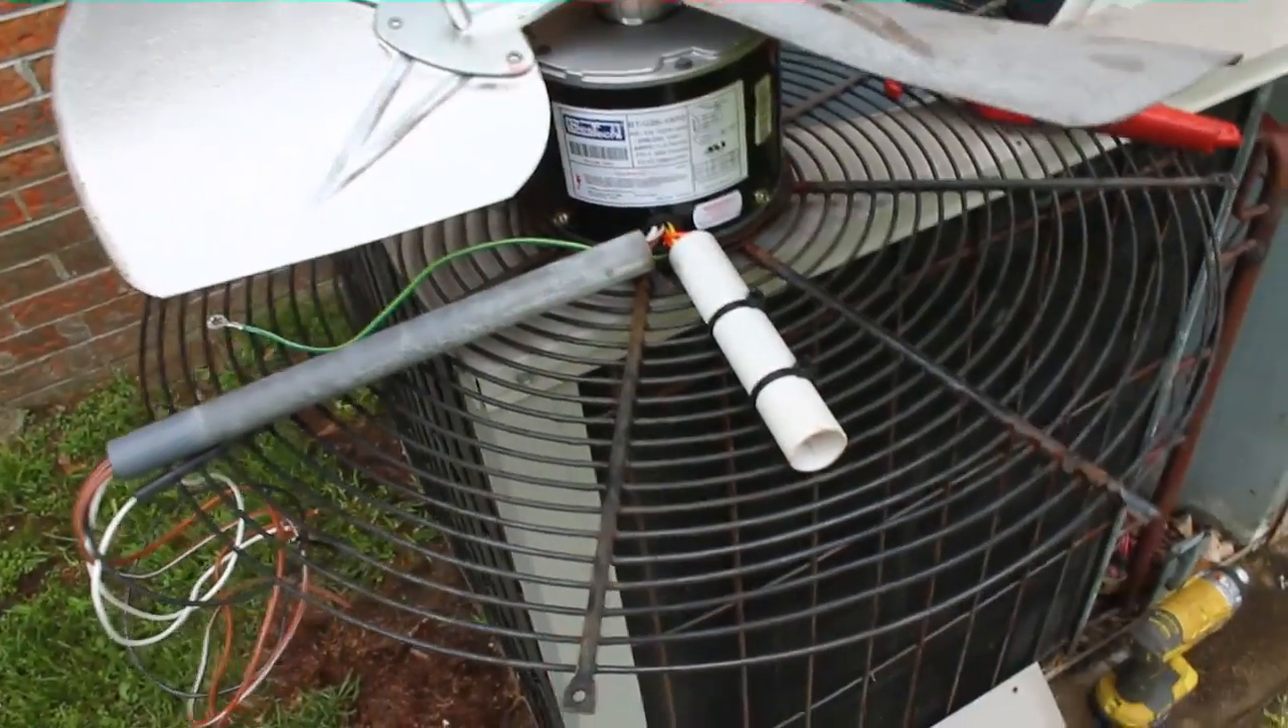Okay guys, we have our reversing leads taken care of. We got them put into a PVC sleeve.